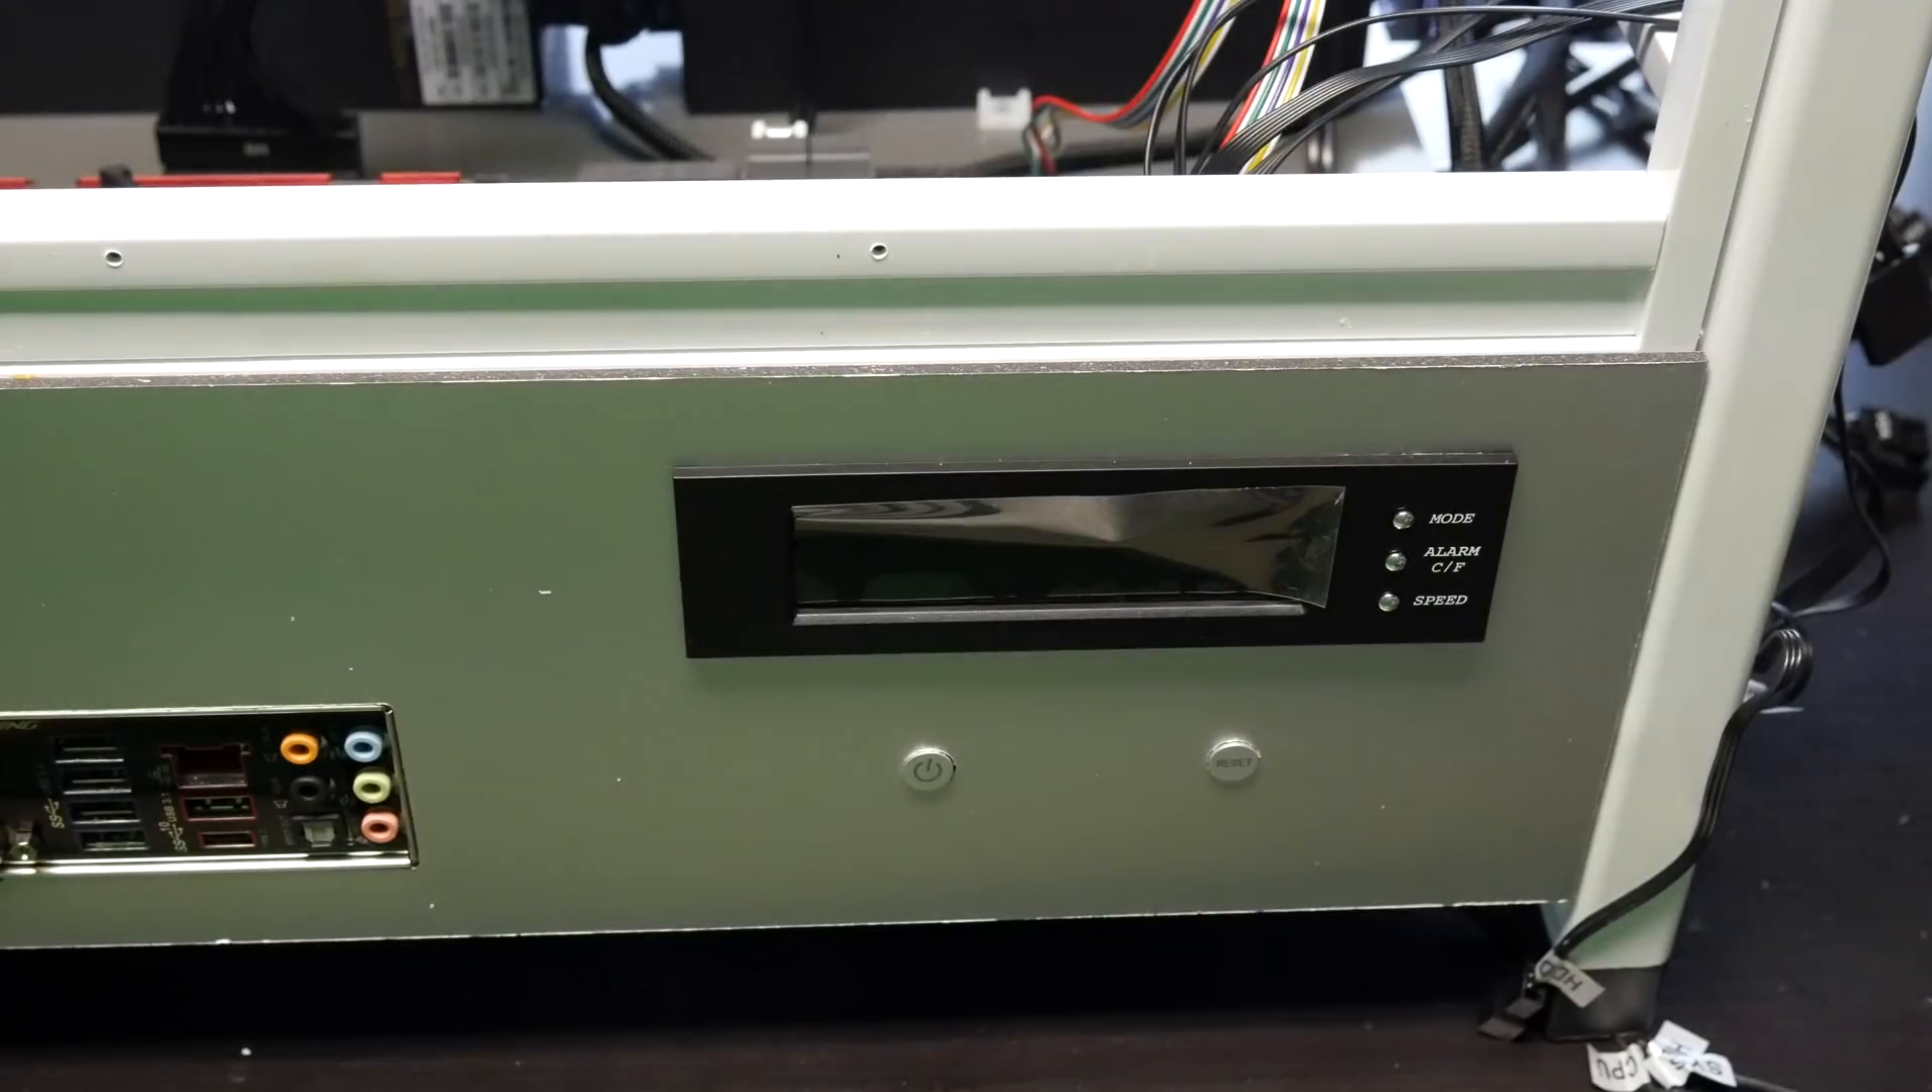This is how it looks like after I installed the front panel.